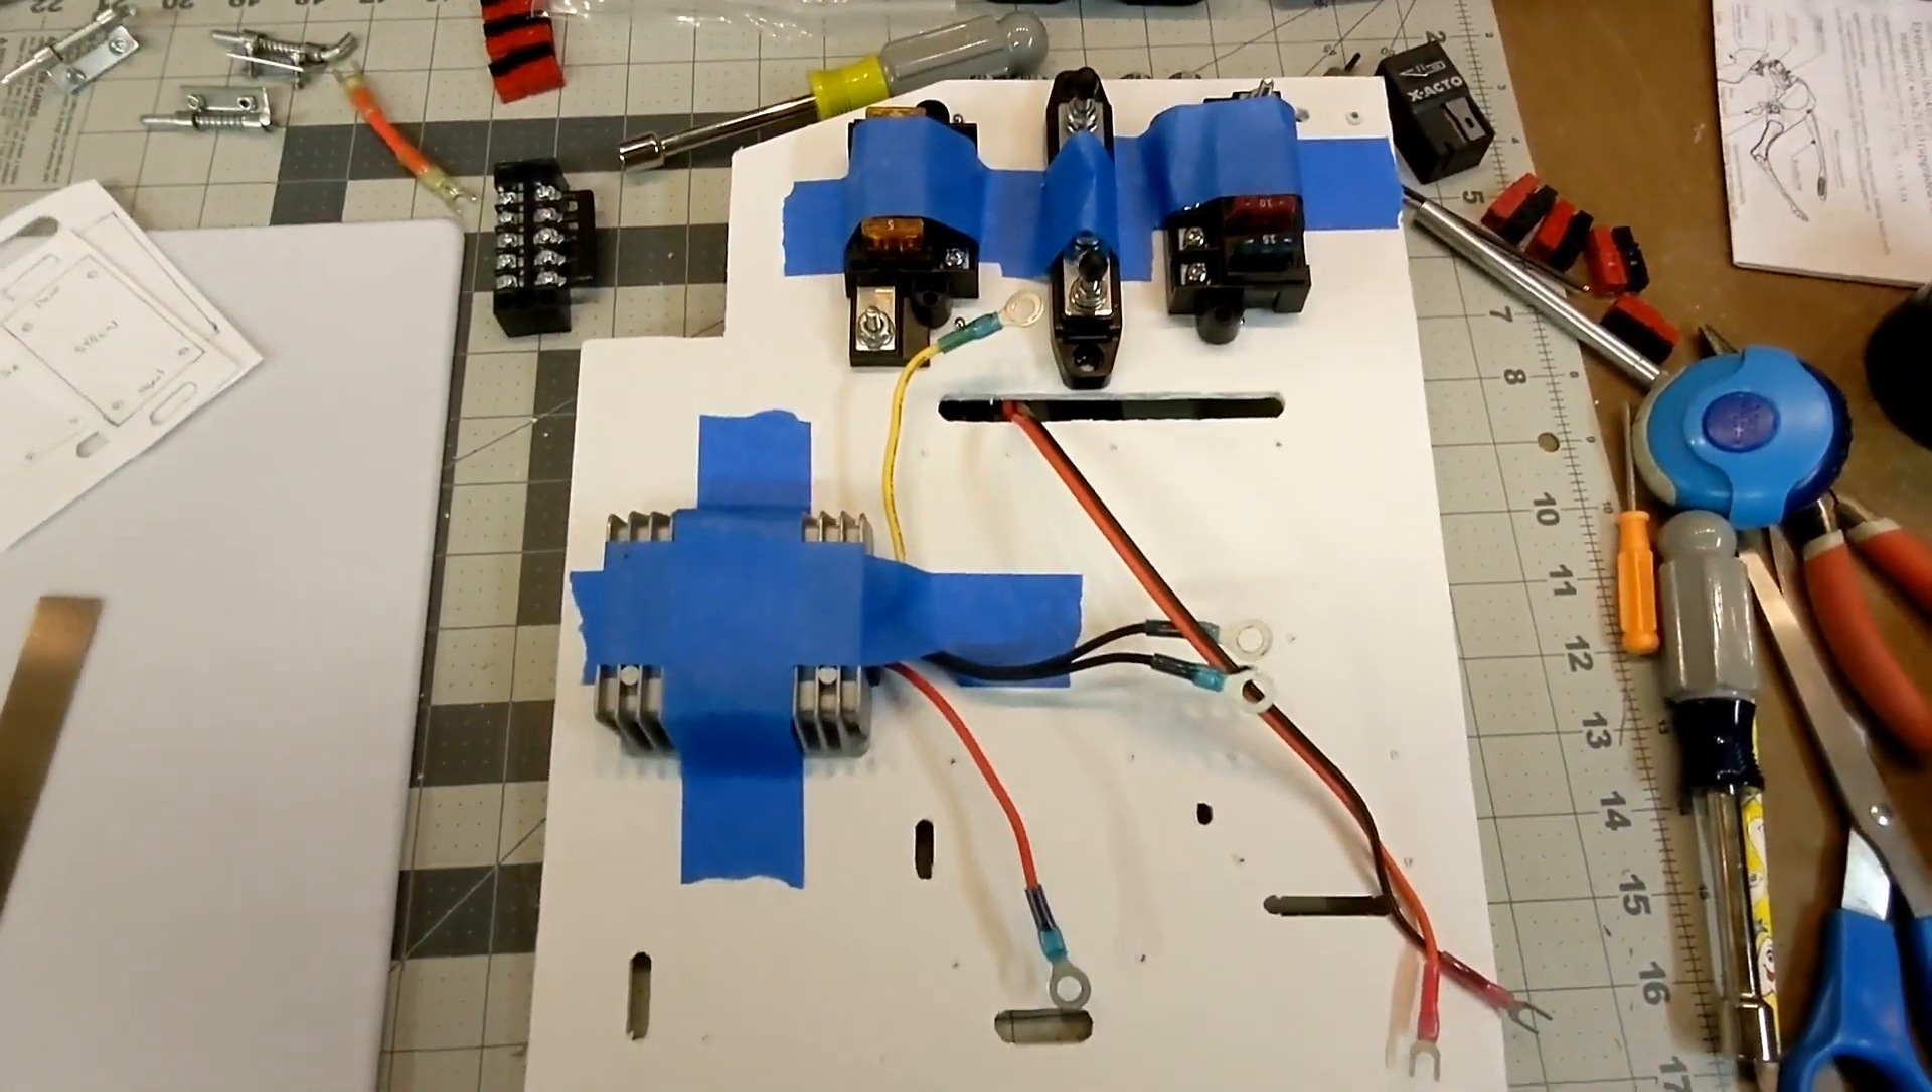On the back side, I've kind of taped into place some of the main components just as an idea of where things might go.